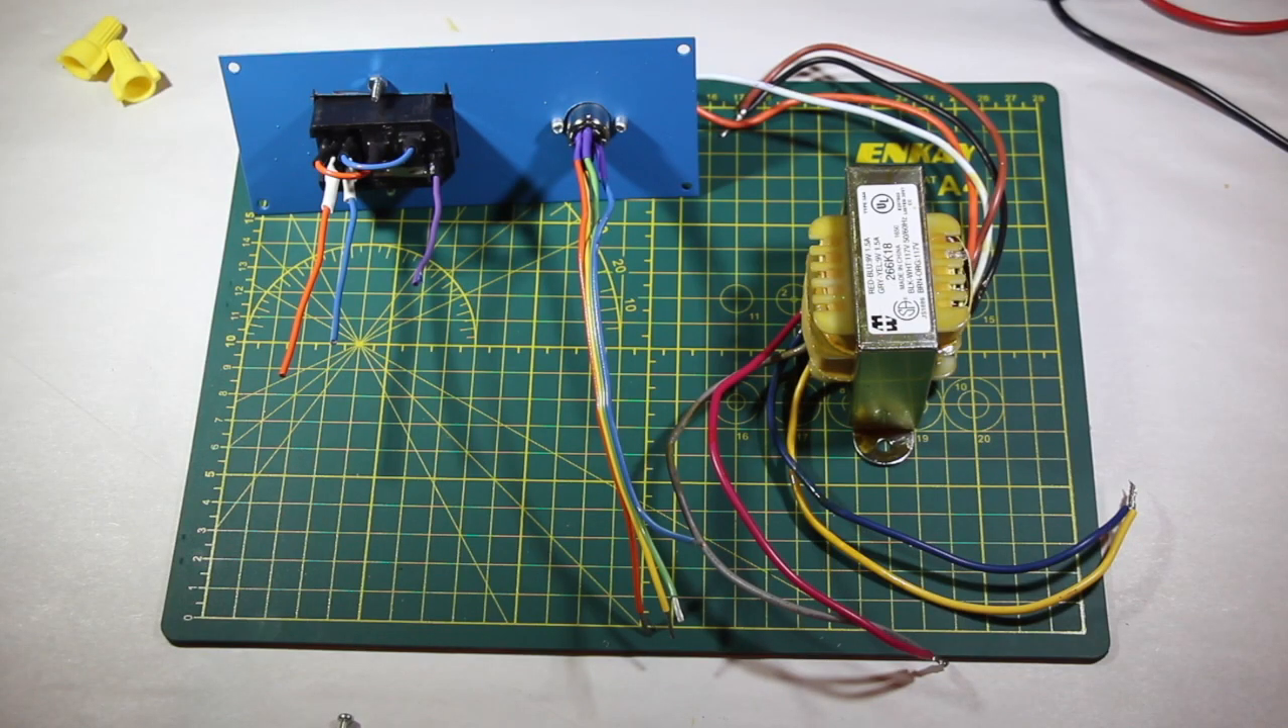Here's the back of the panel, all wired up and ready to go.